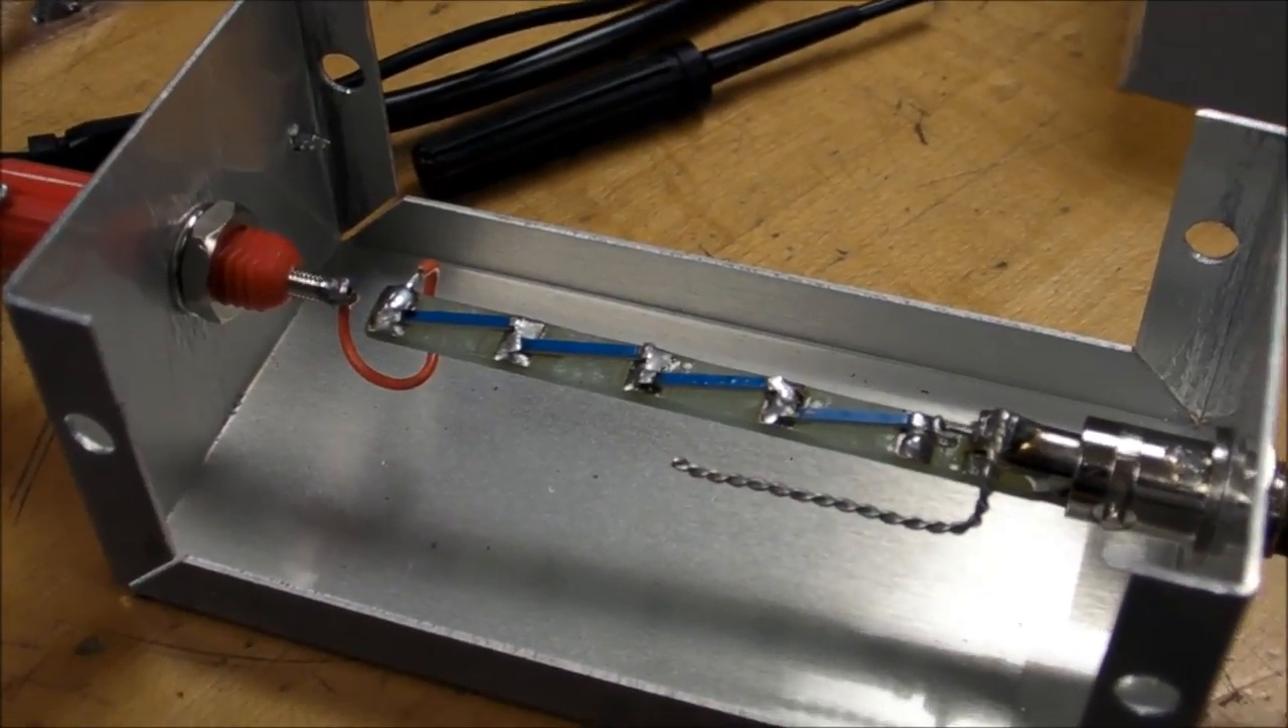Got it put in the aluminum enclosure, and you can see I got the four resistors all mounted on the board right there, and with the copper end caps surrounding the end of each resistor.